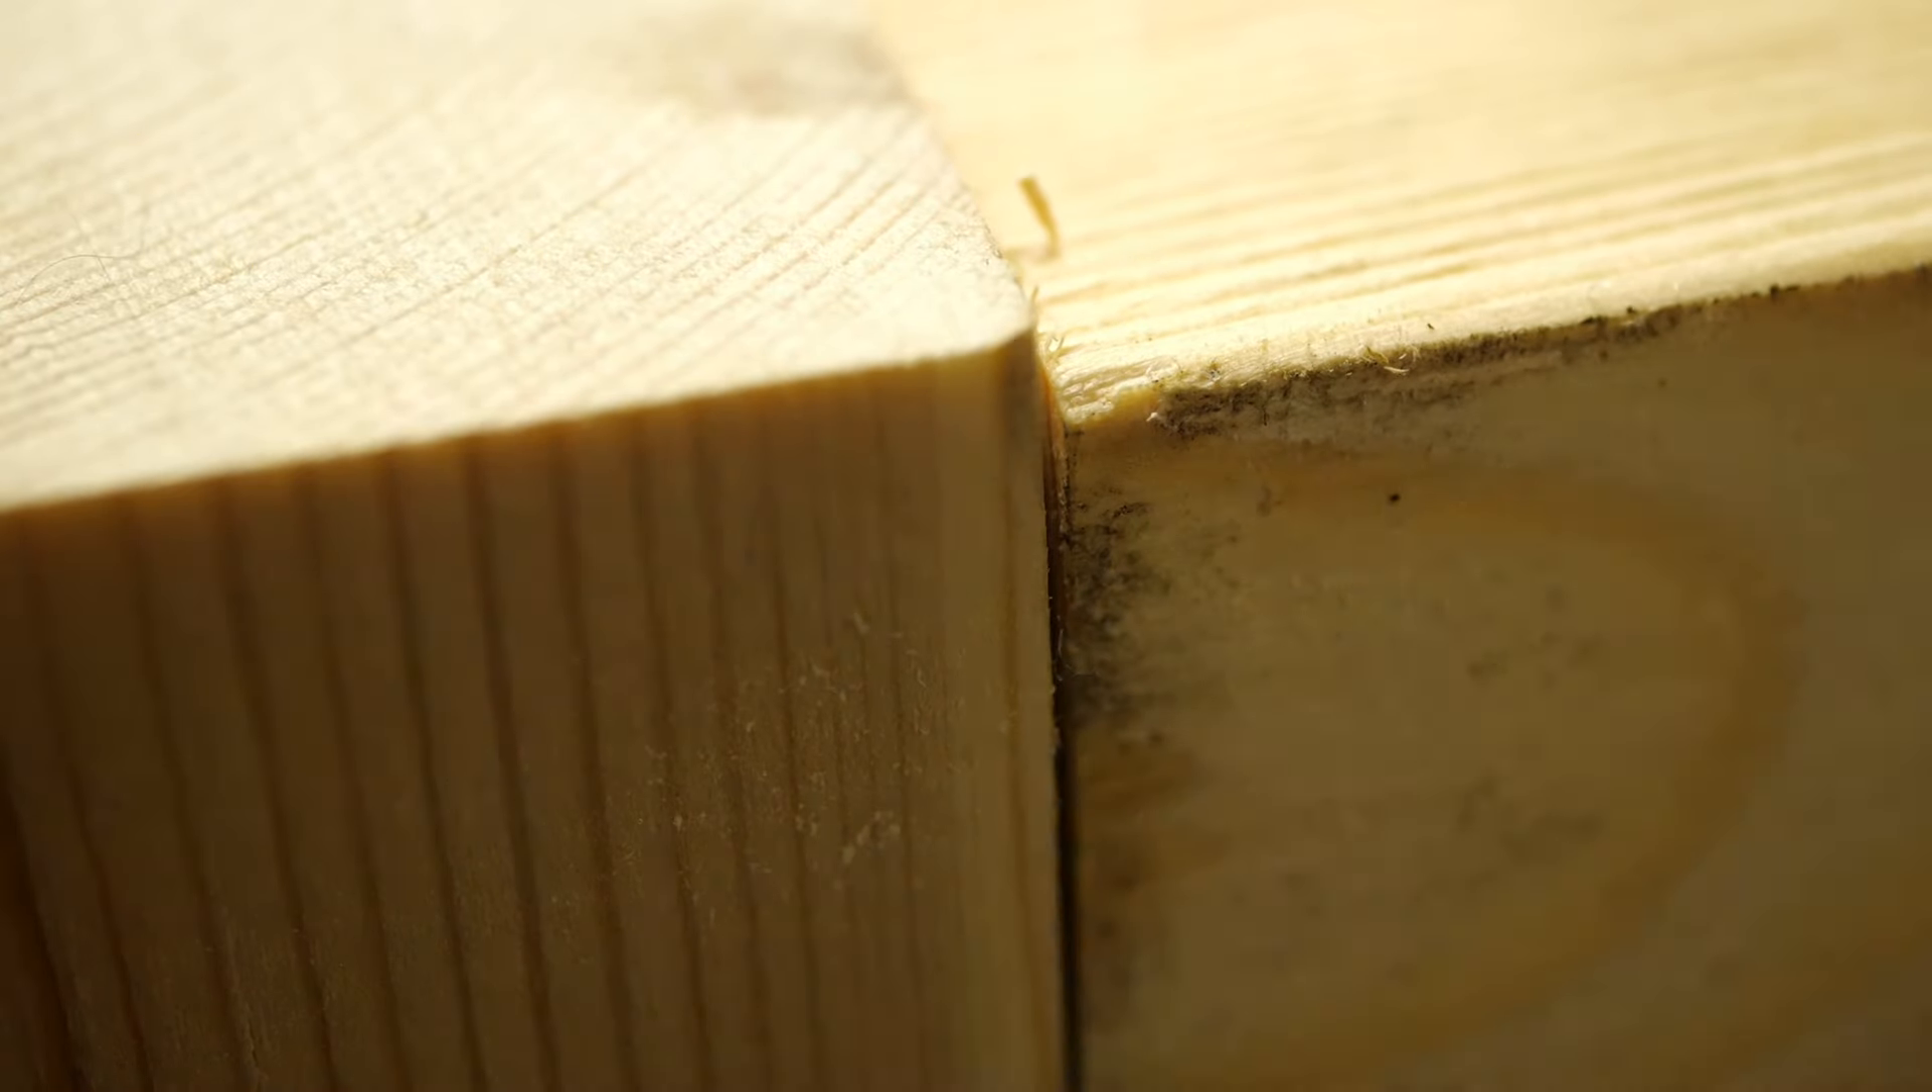I'm glad I didn't screw the corners in place, as the tops of the horizontals don't quite line up.